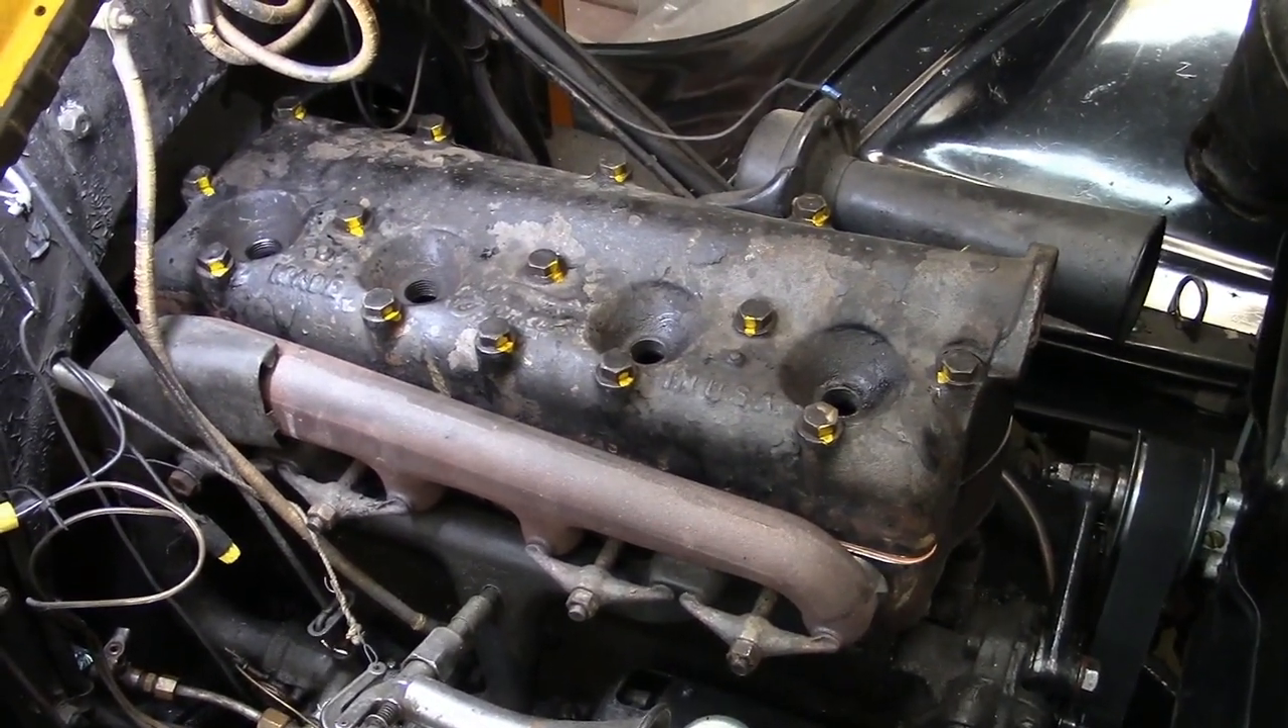The cylinder head is on they were torqued to 25 35 45 and then 50.